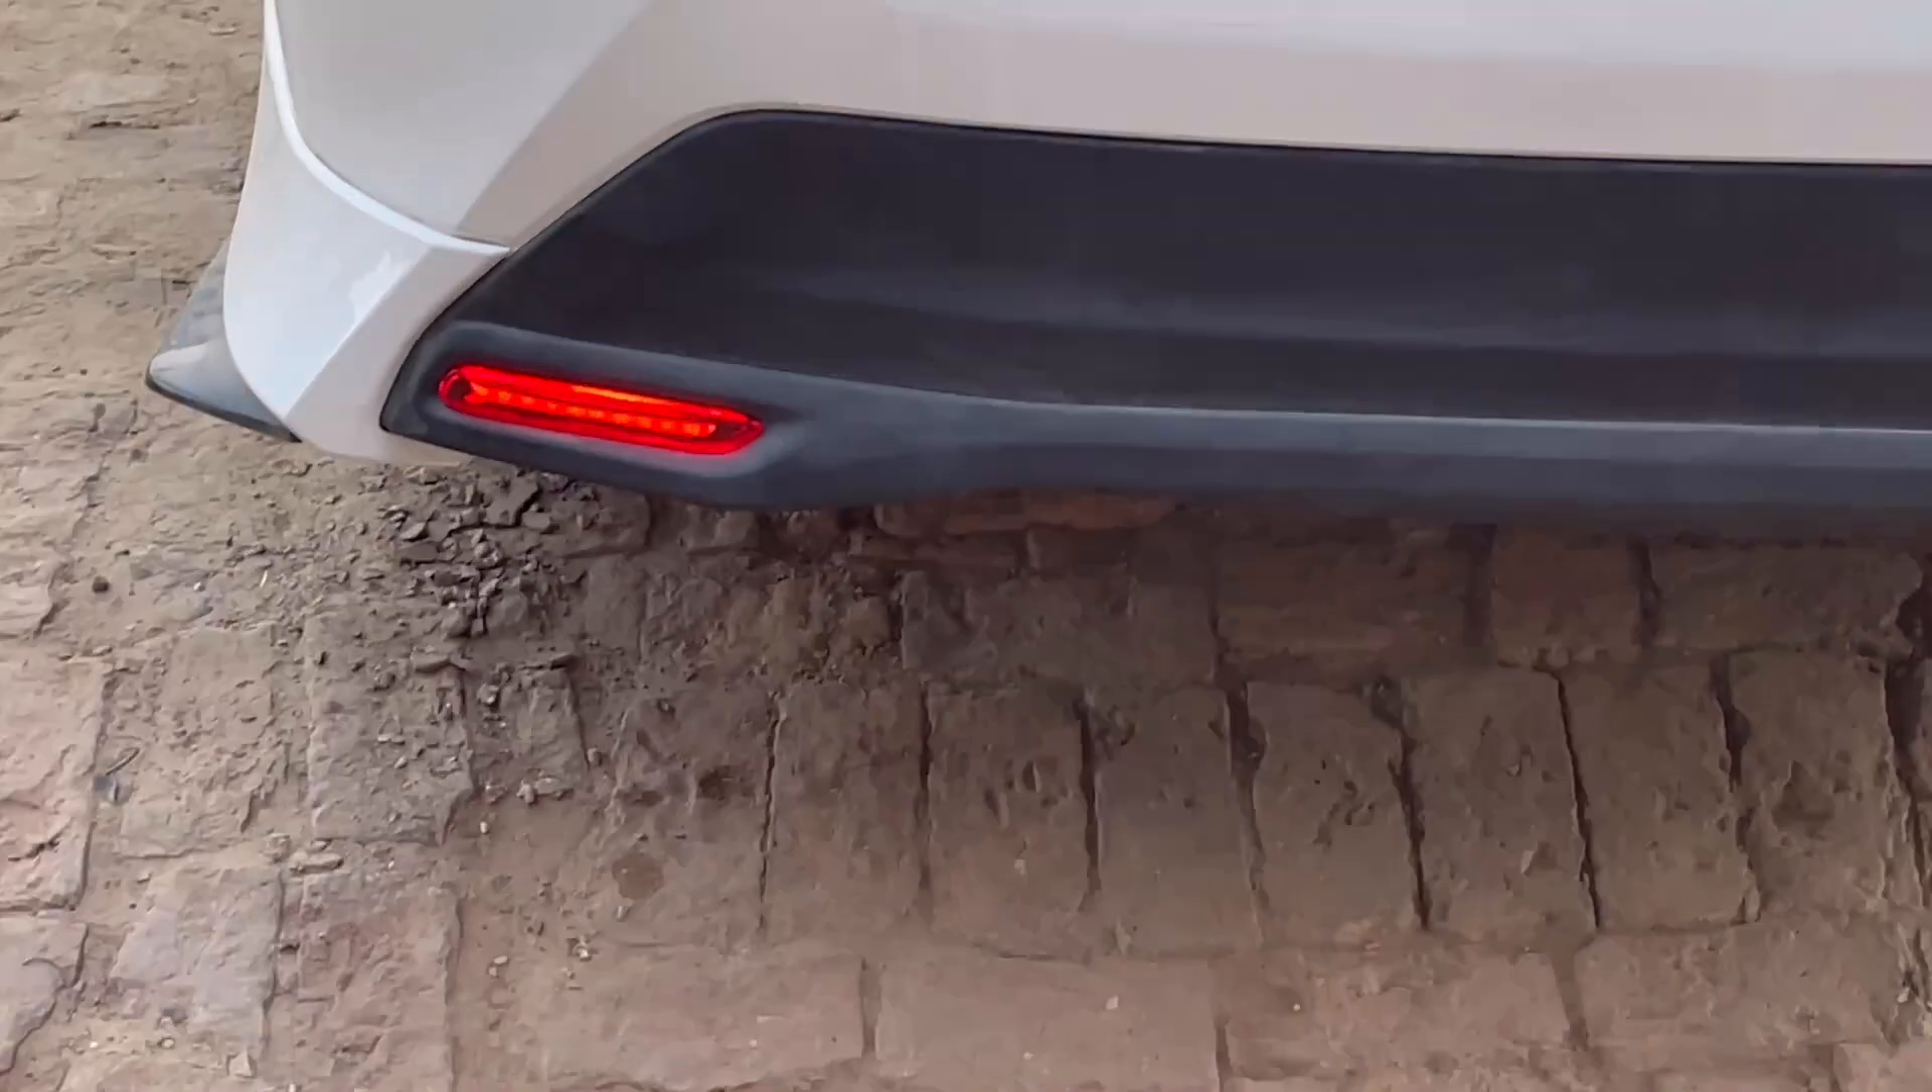فائنلی ریفلیکٹر ہمارے انسٹال ہو گئے ہیں۔